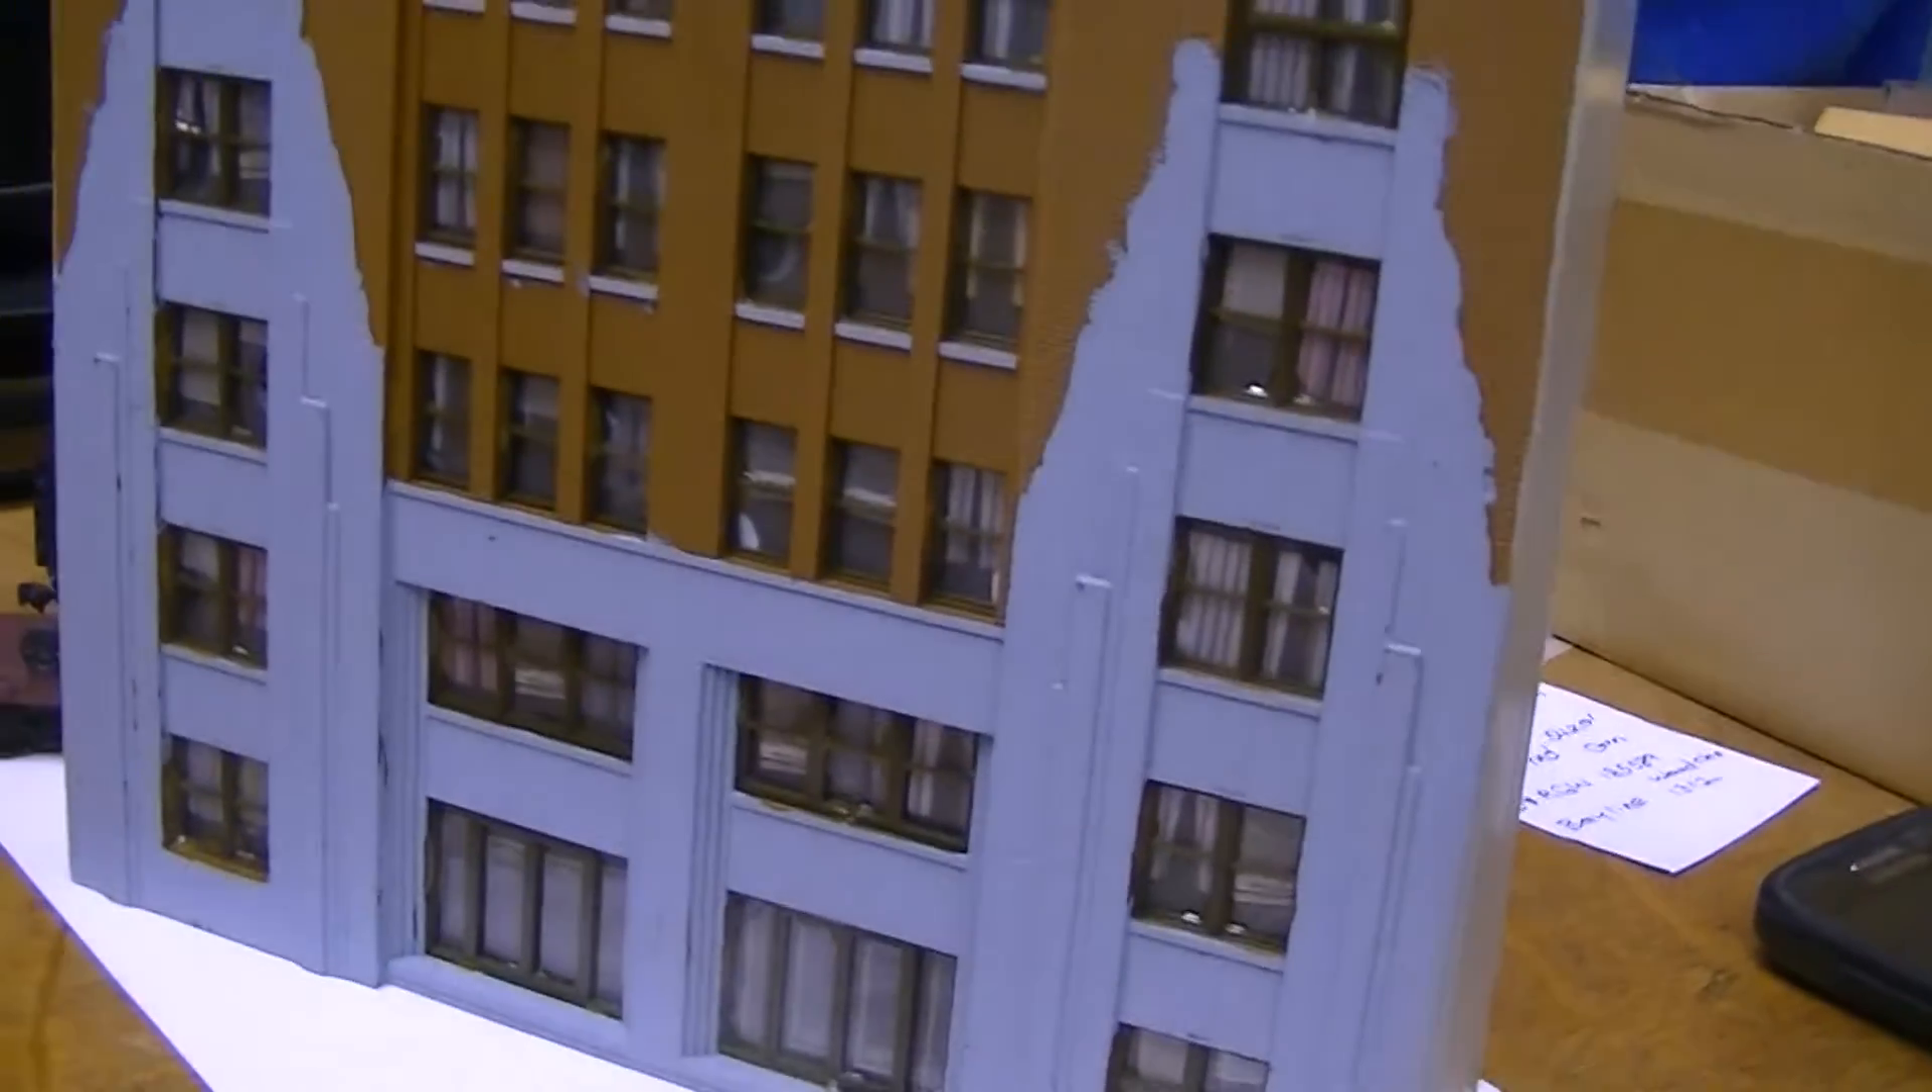Got all the window glazing in, all the curtains up.